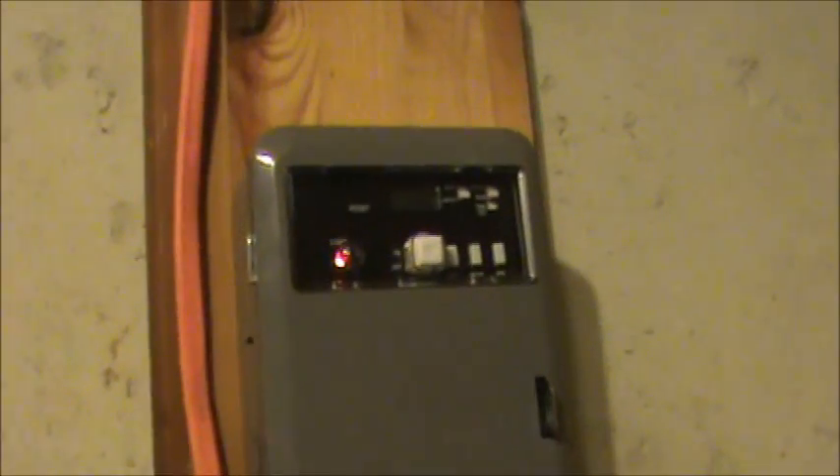And as you can see the unit's all in place.